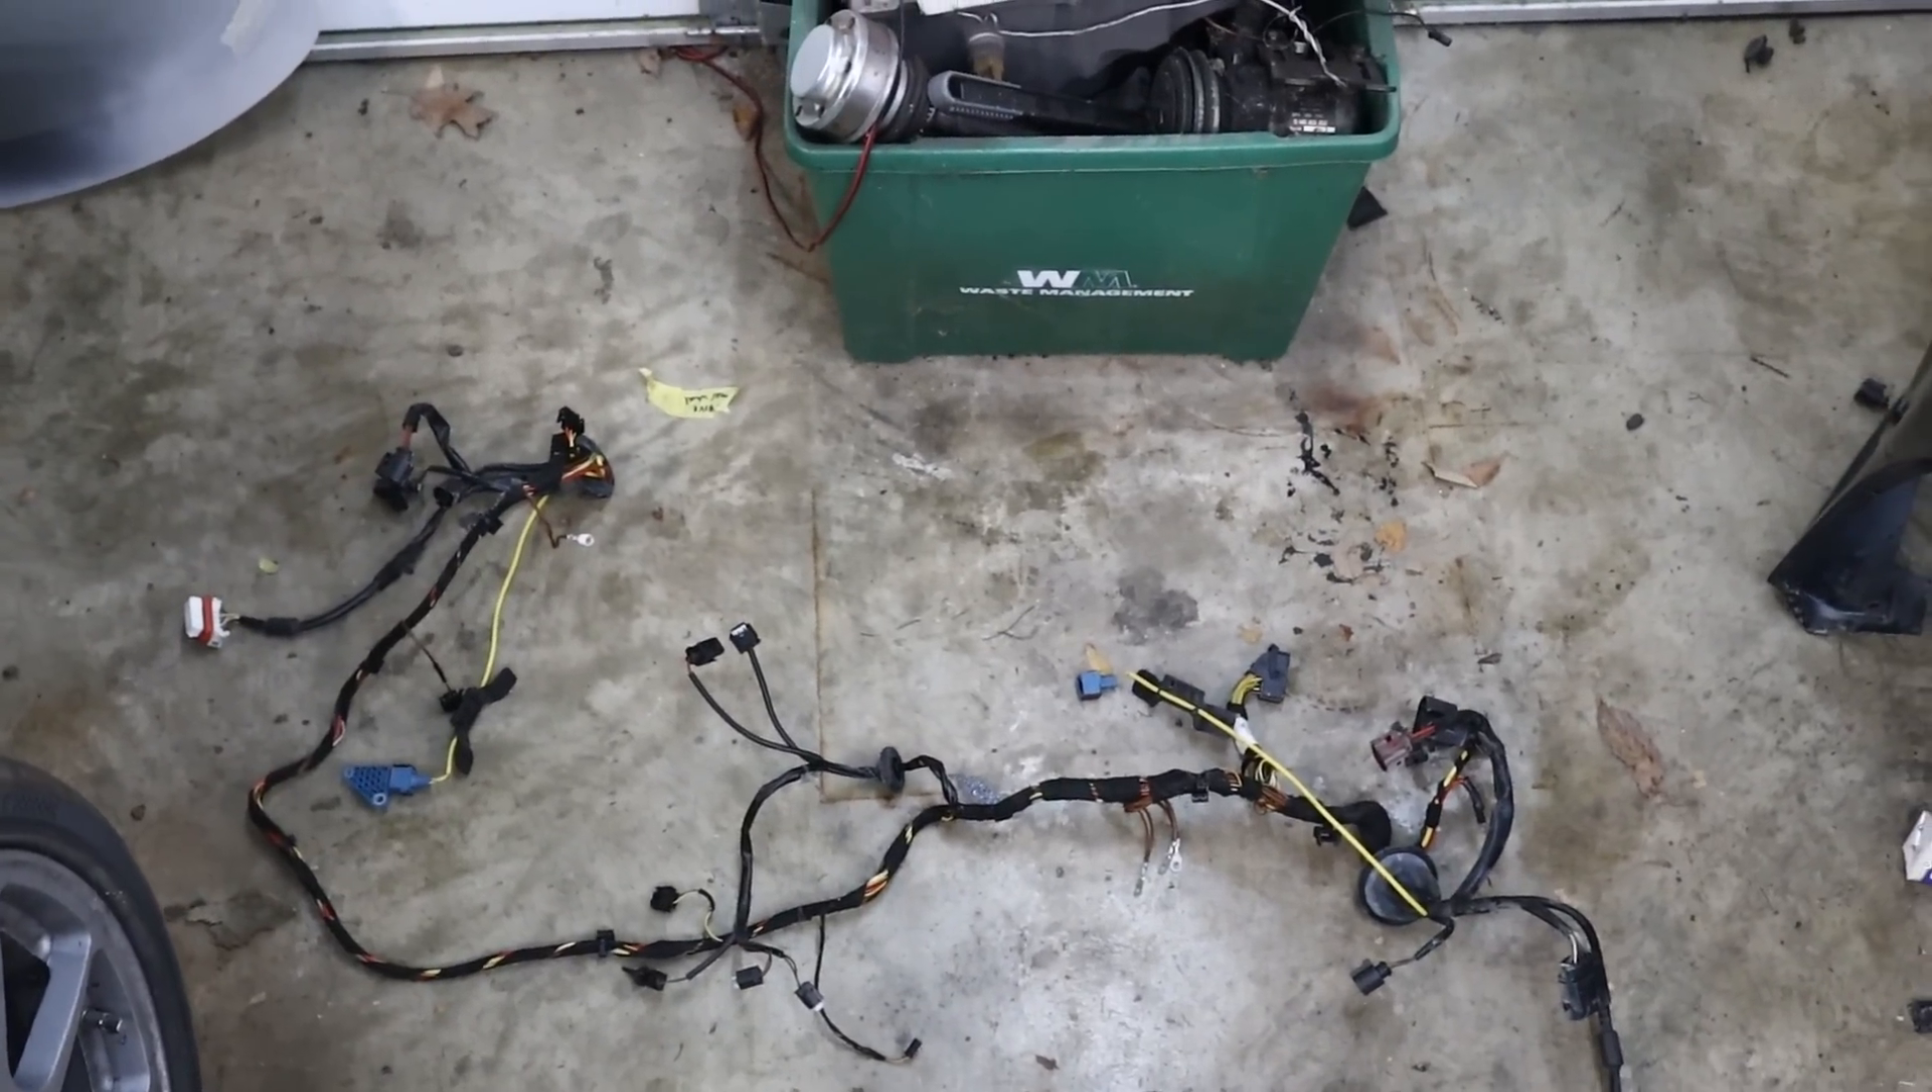Anyway, here's the harness completely removed, which was captured on a time lapse.